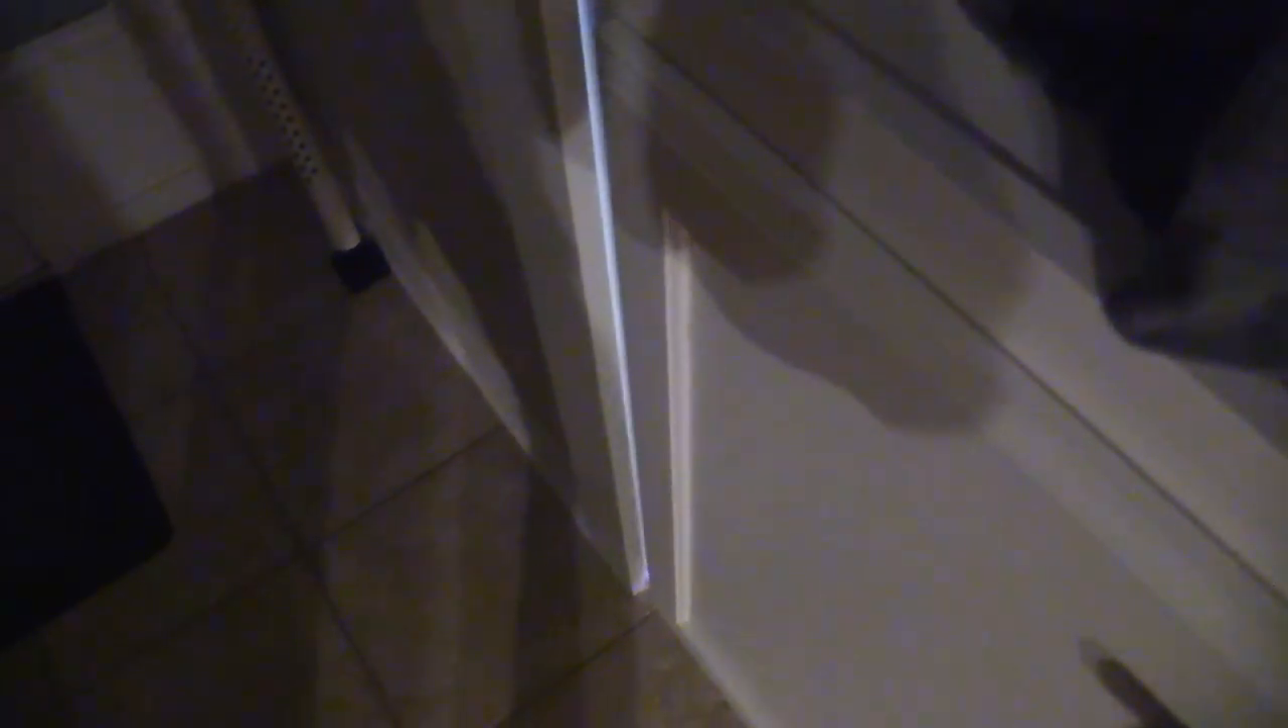Another complaint I would say is that there is gaps on the side and you can see the light from my office right along the outer edge right here.